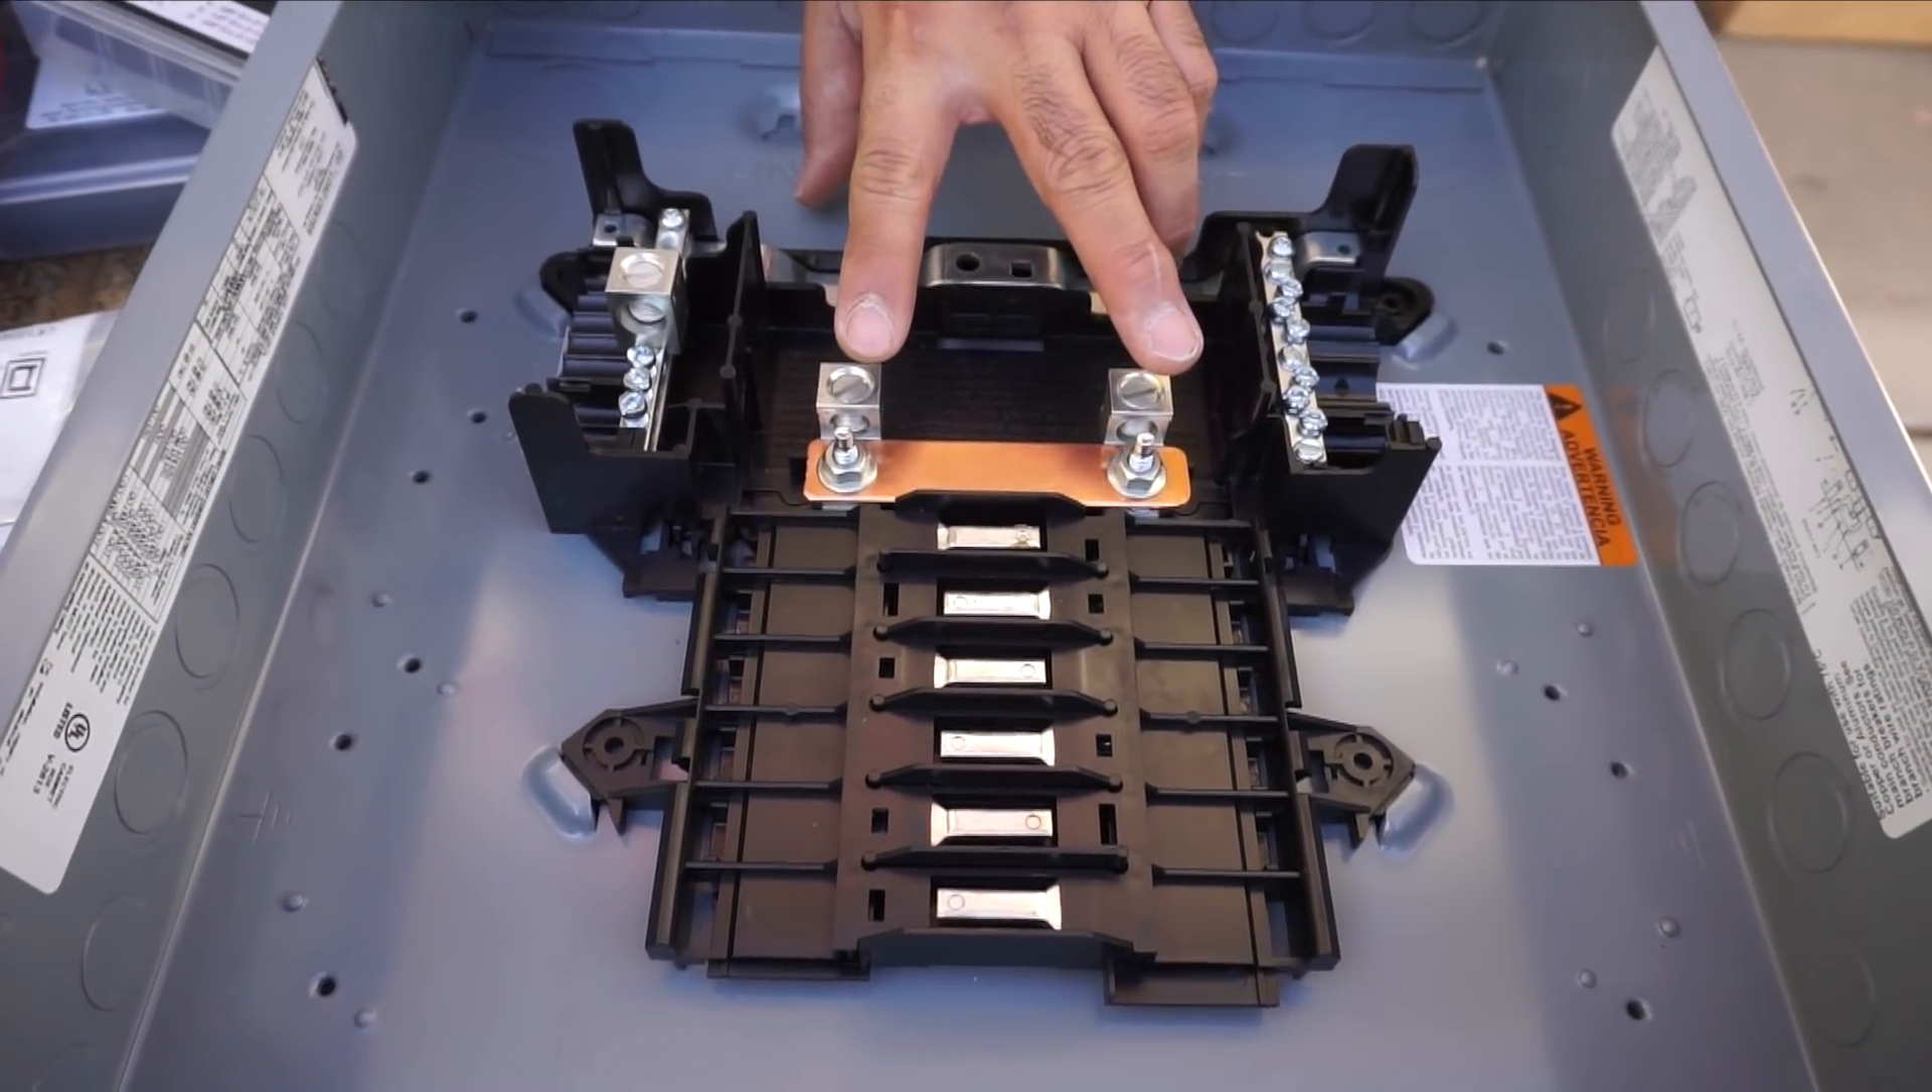We modified this box just real slightly here by putting in this copper bus bar between the two legs.